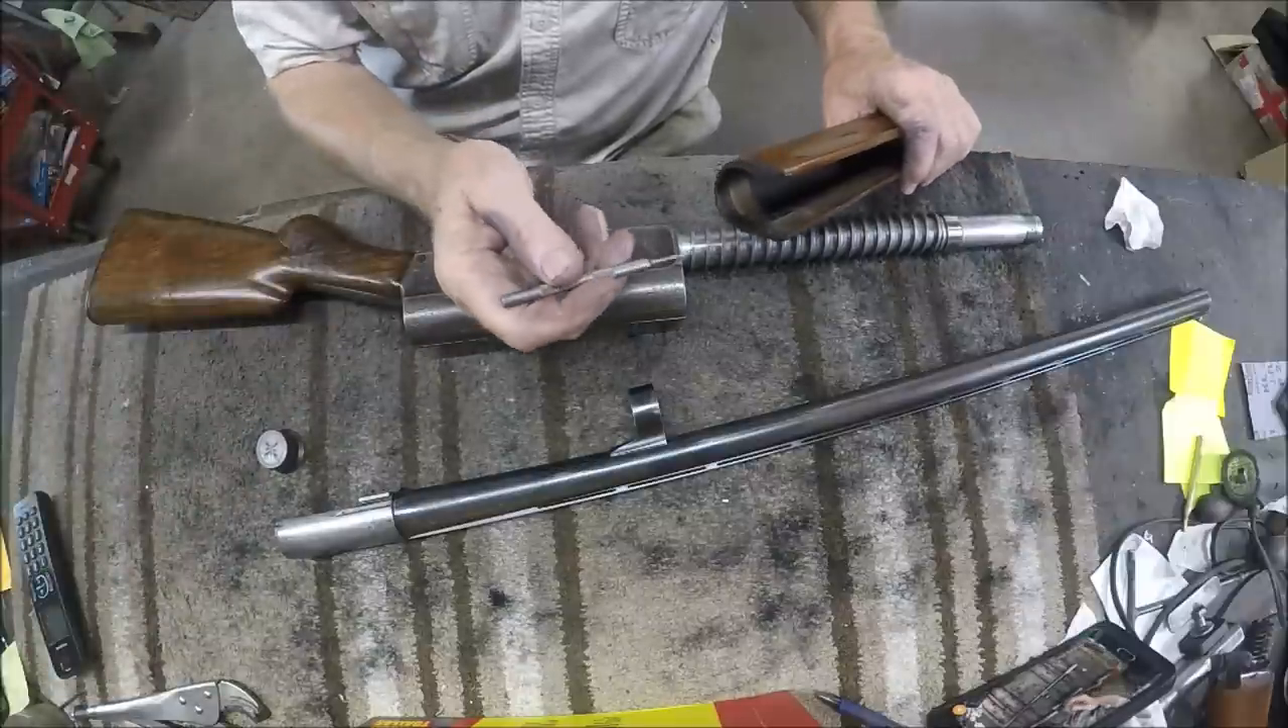I've already pulled the forearm off.